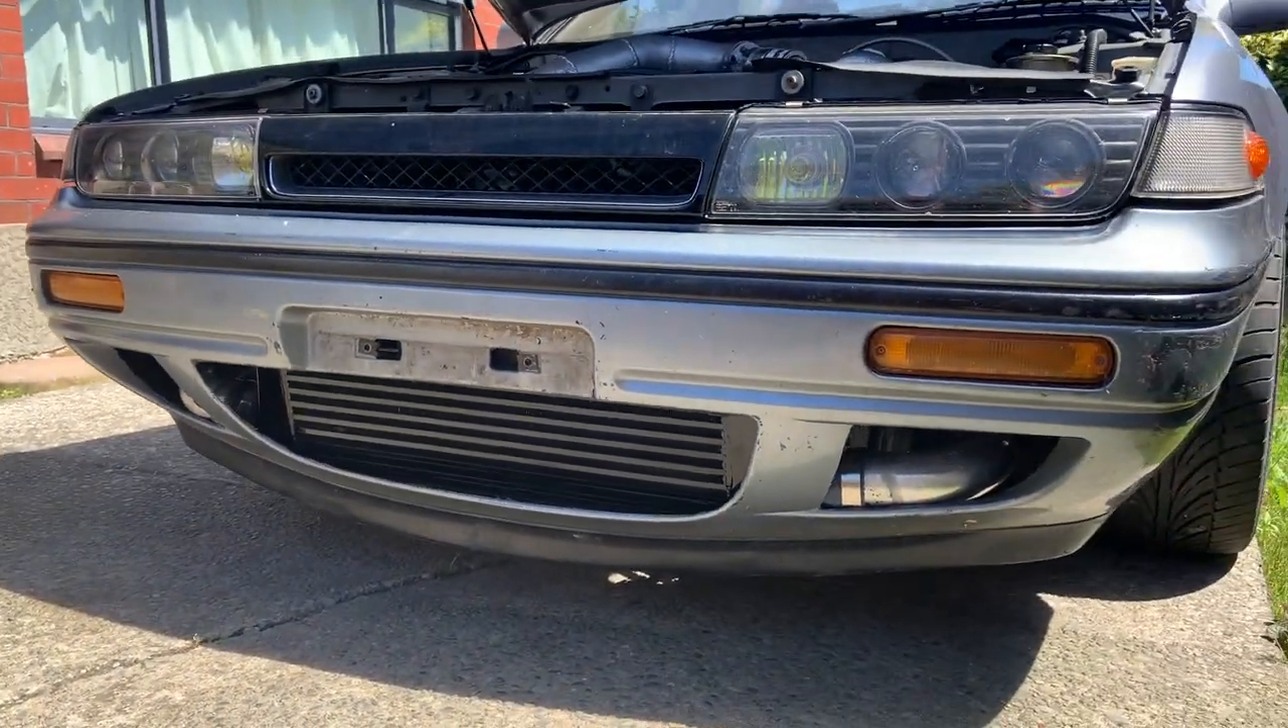How to put your bumper on, zip ties, DriftSpec G. Alright, bumper's on now. Looks pretty good, nice and stealth and tucked away.